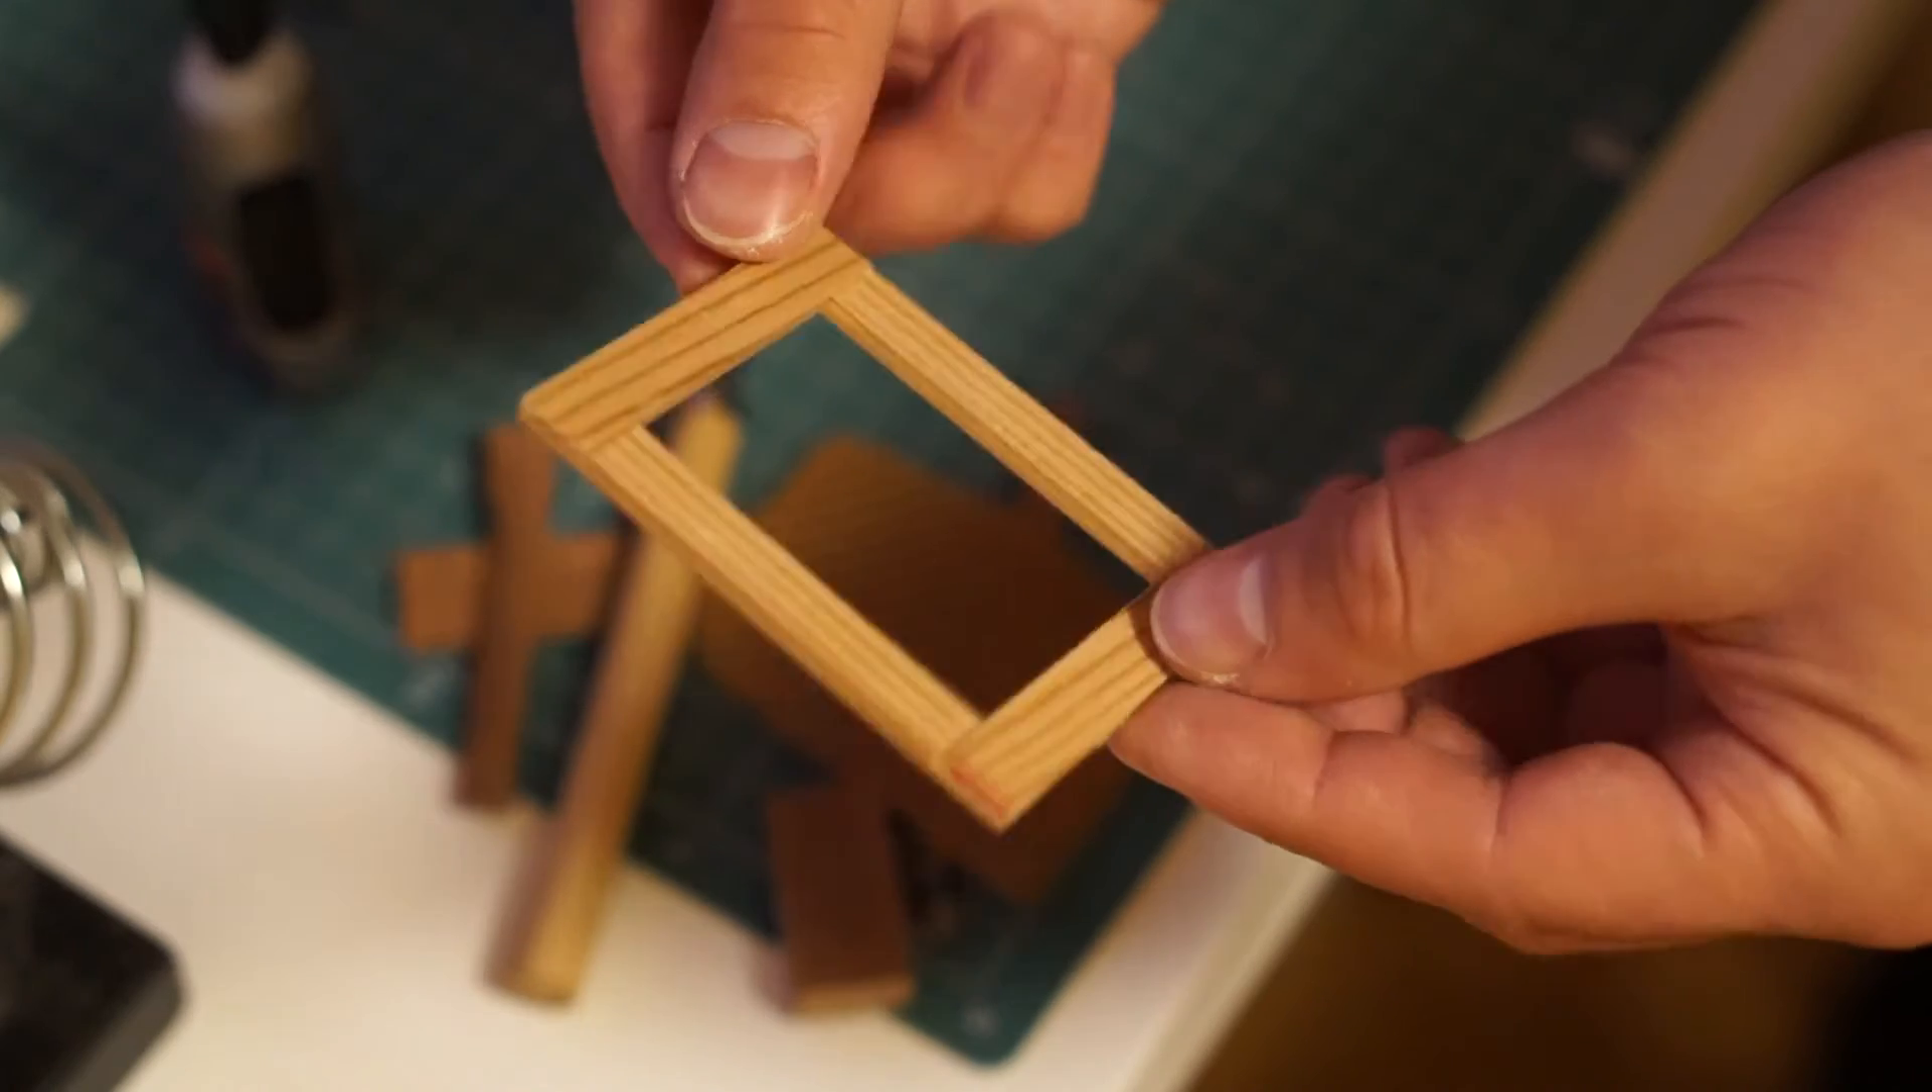First, I made a small wooden frame out of thin strips of wood.